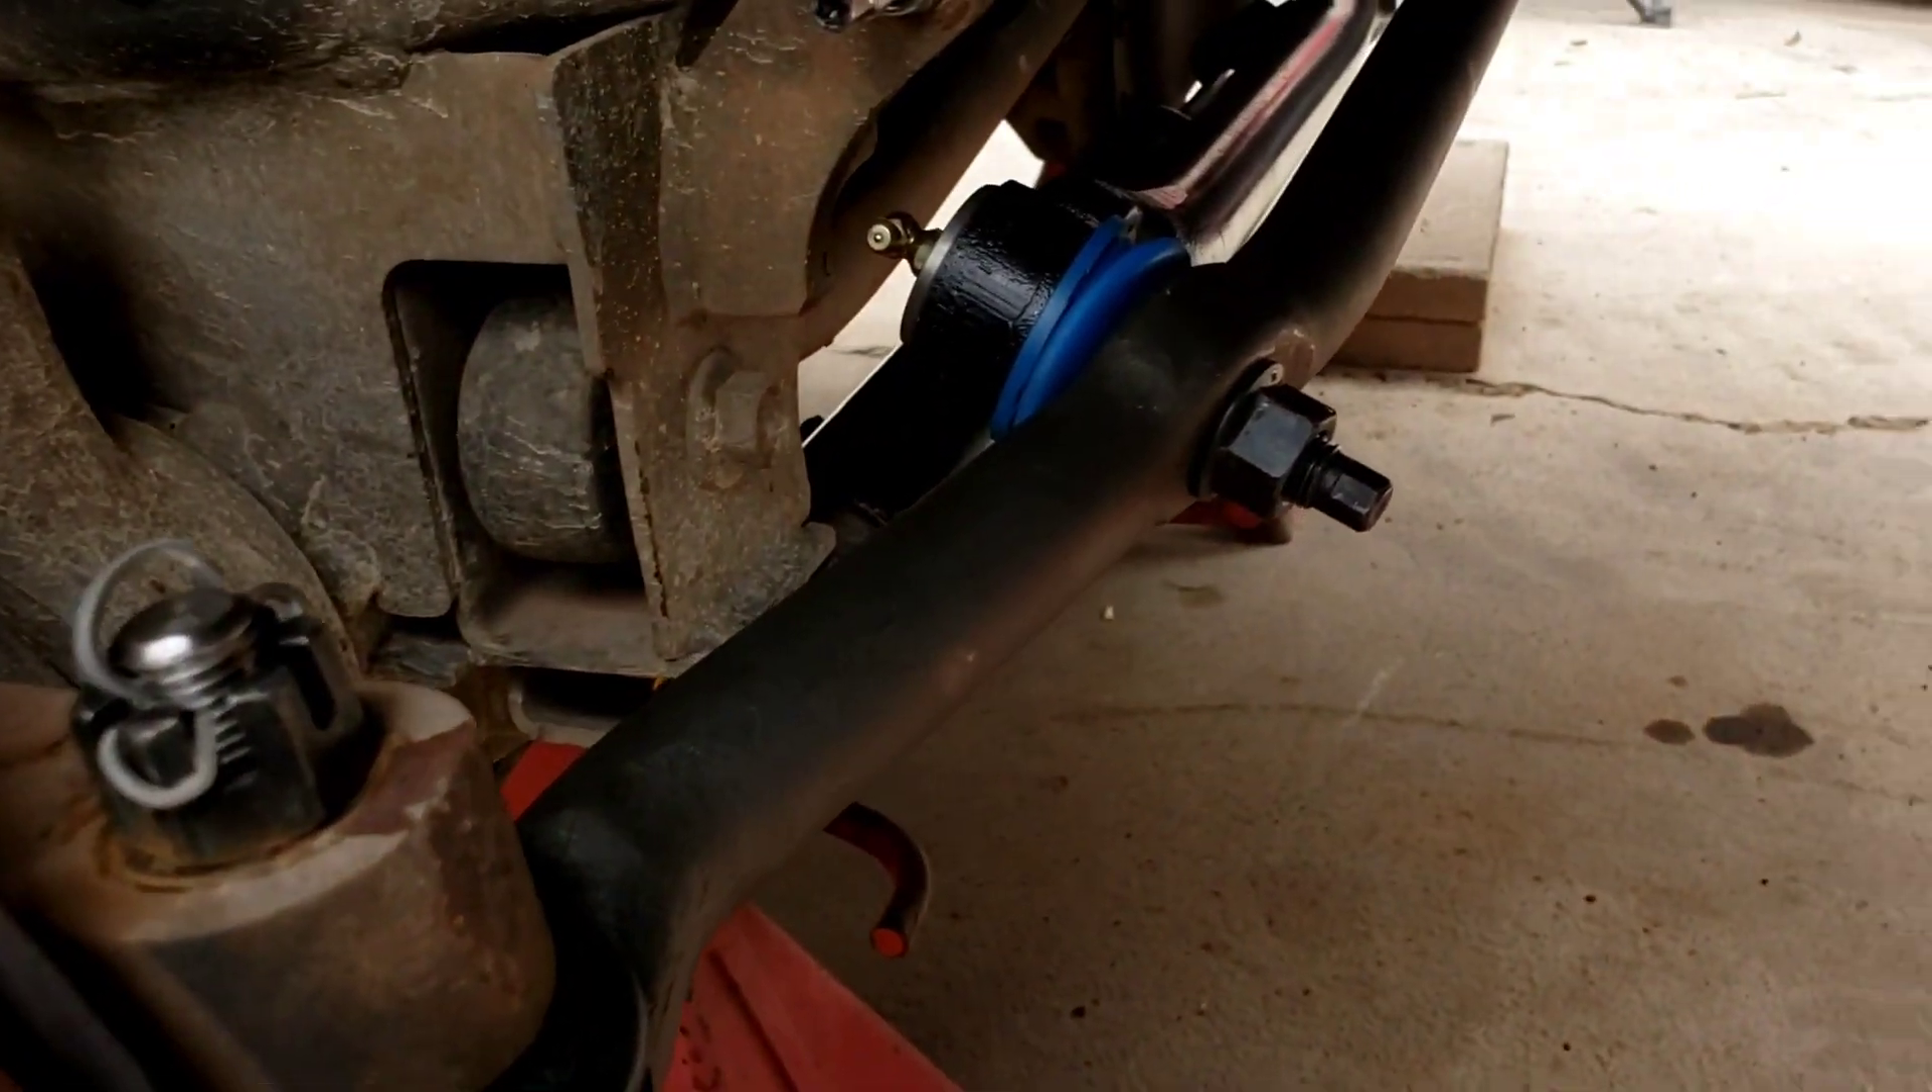Got our castle nuts and cotter pins locked down.